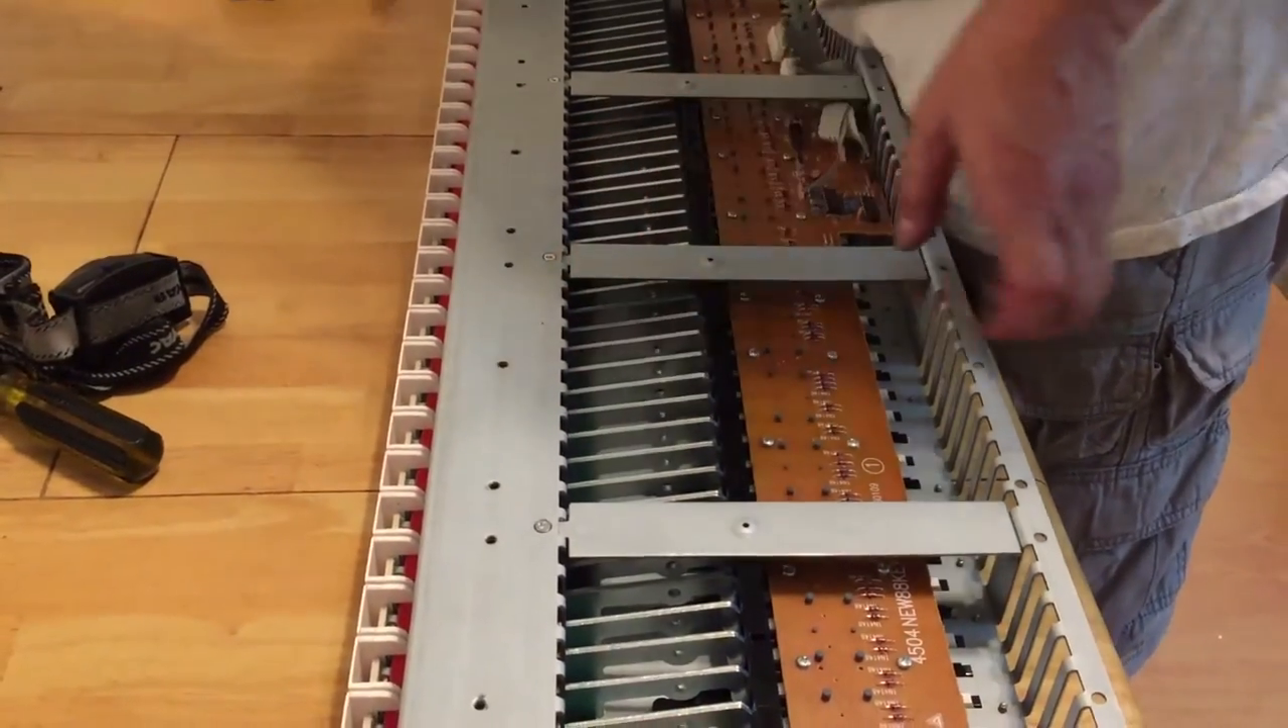Okay, so we've got all the braces in and we've got the circuit board in.